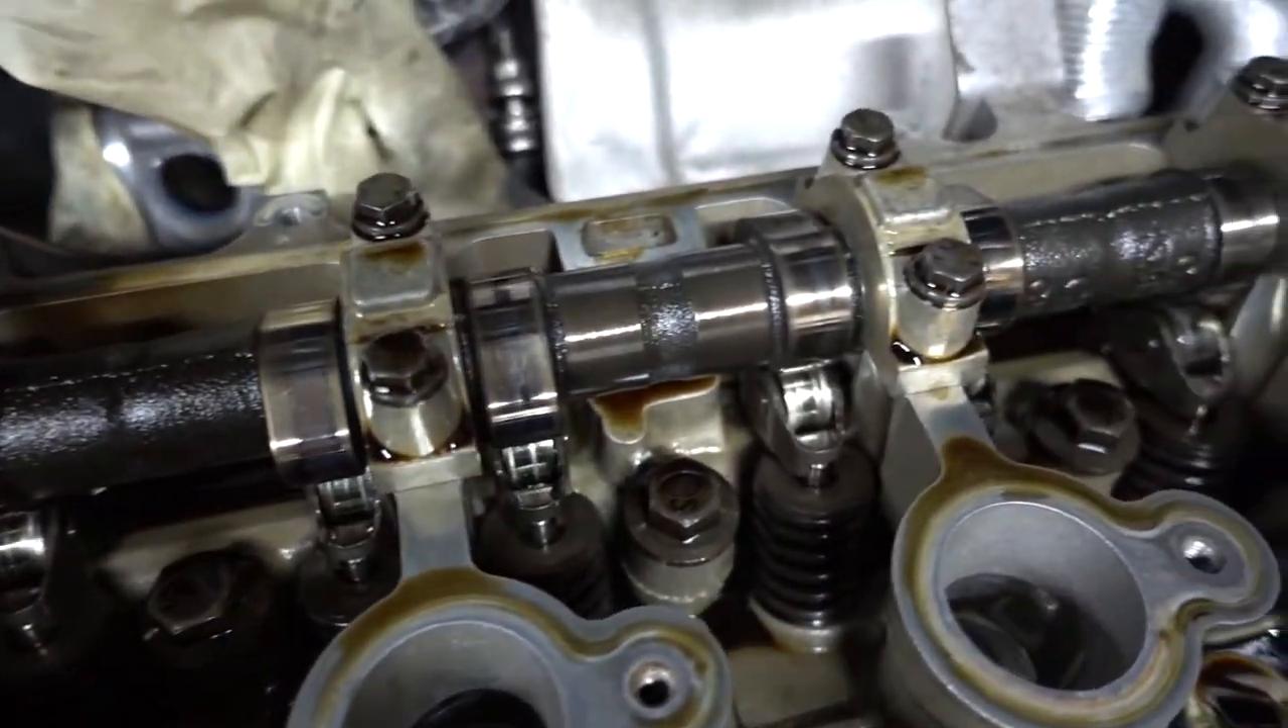All right, so just took the valve cover off and this is what the inside of 100 ,000 miles looks like.